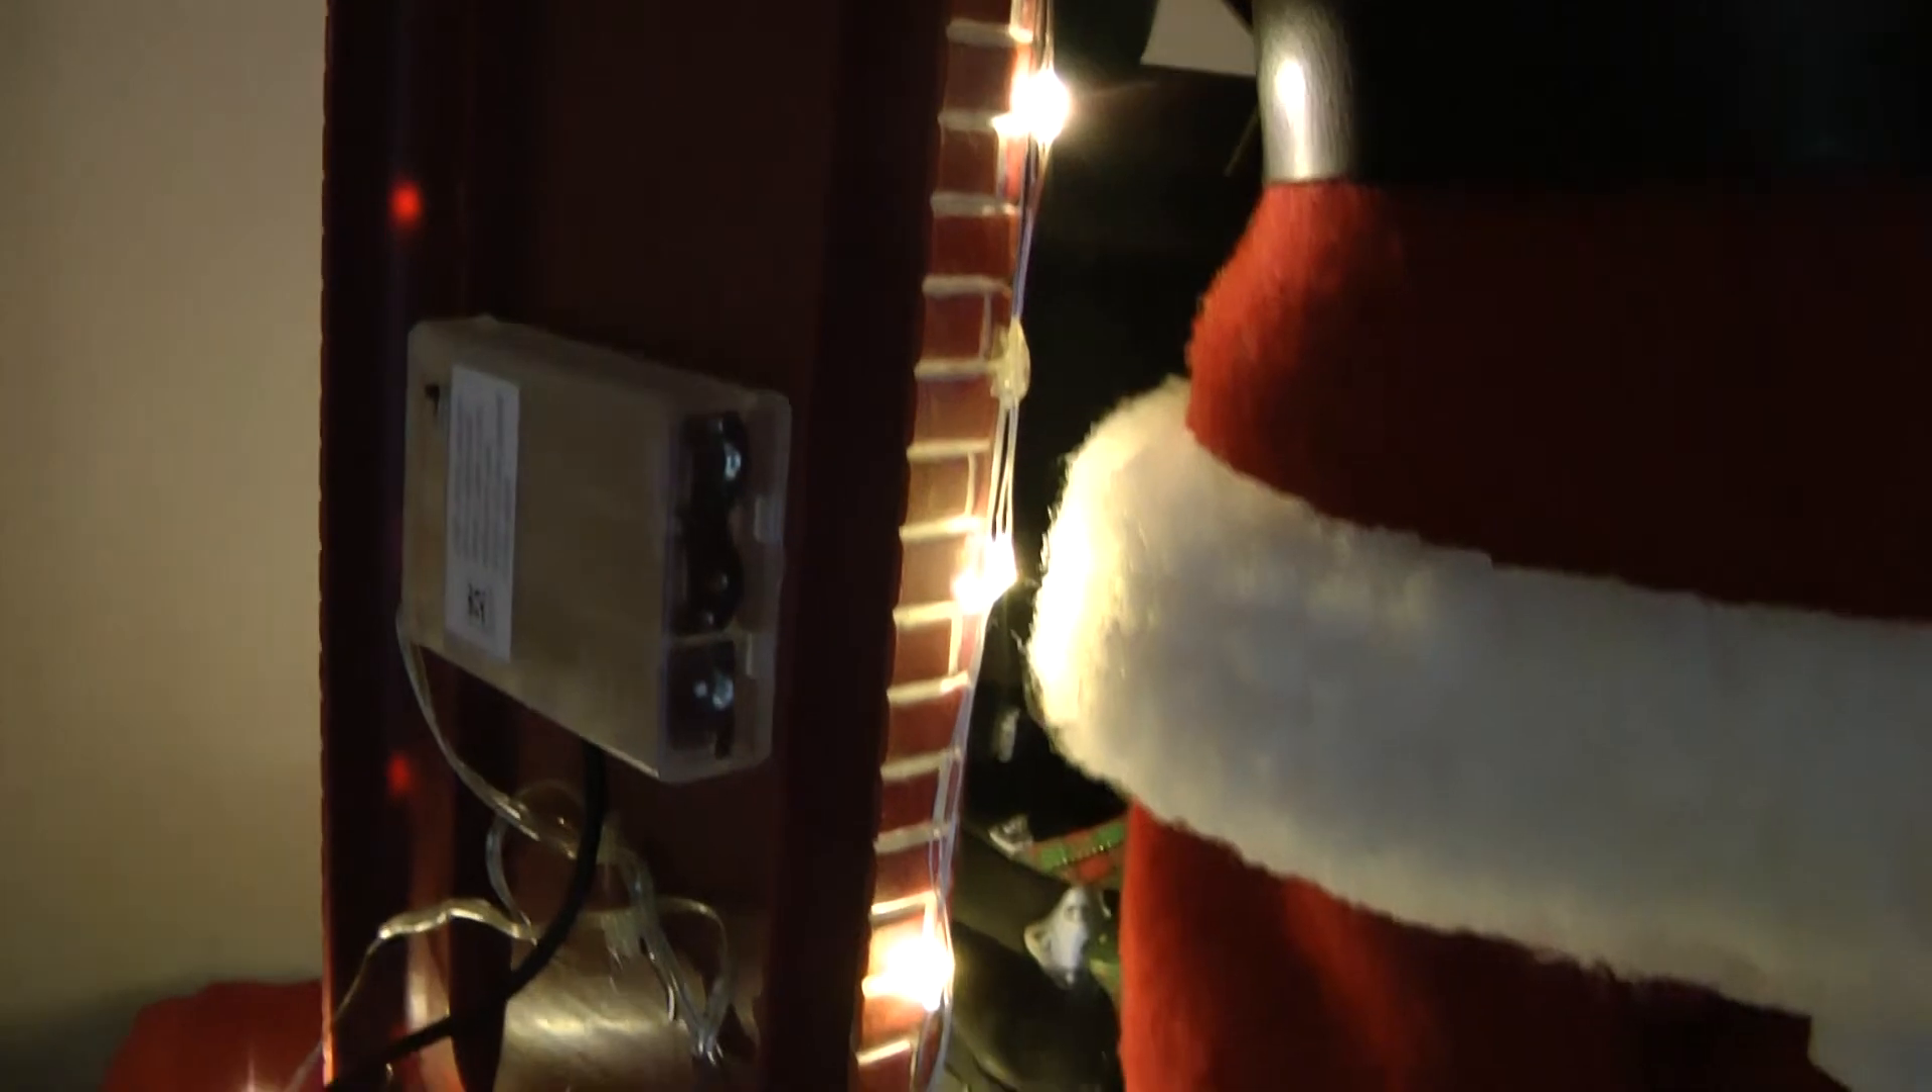And I just hot glued the white box to the back of the ornament here.